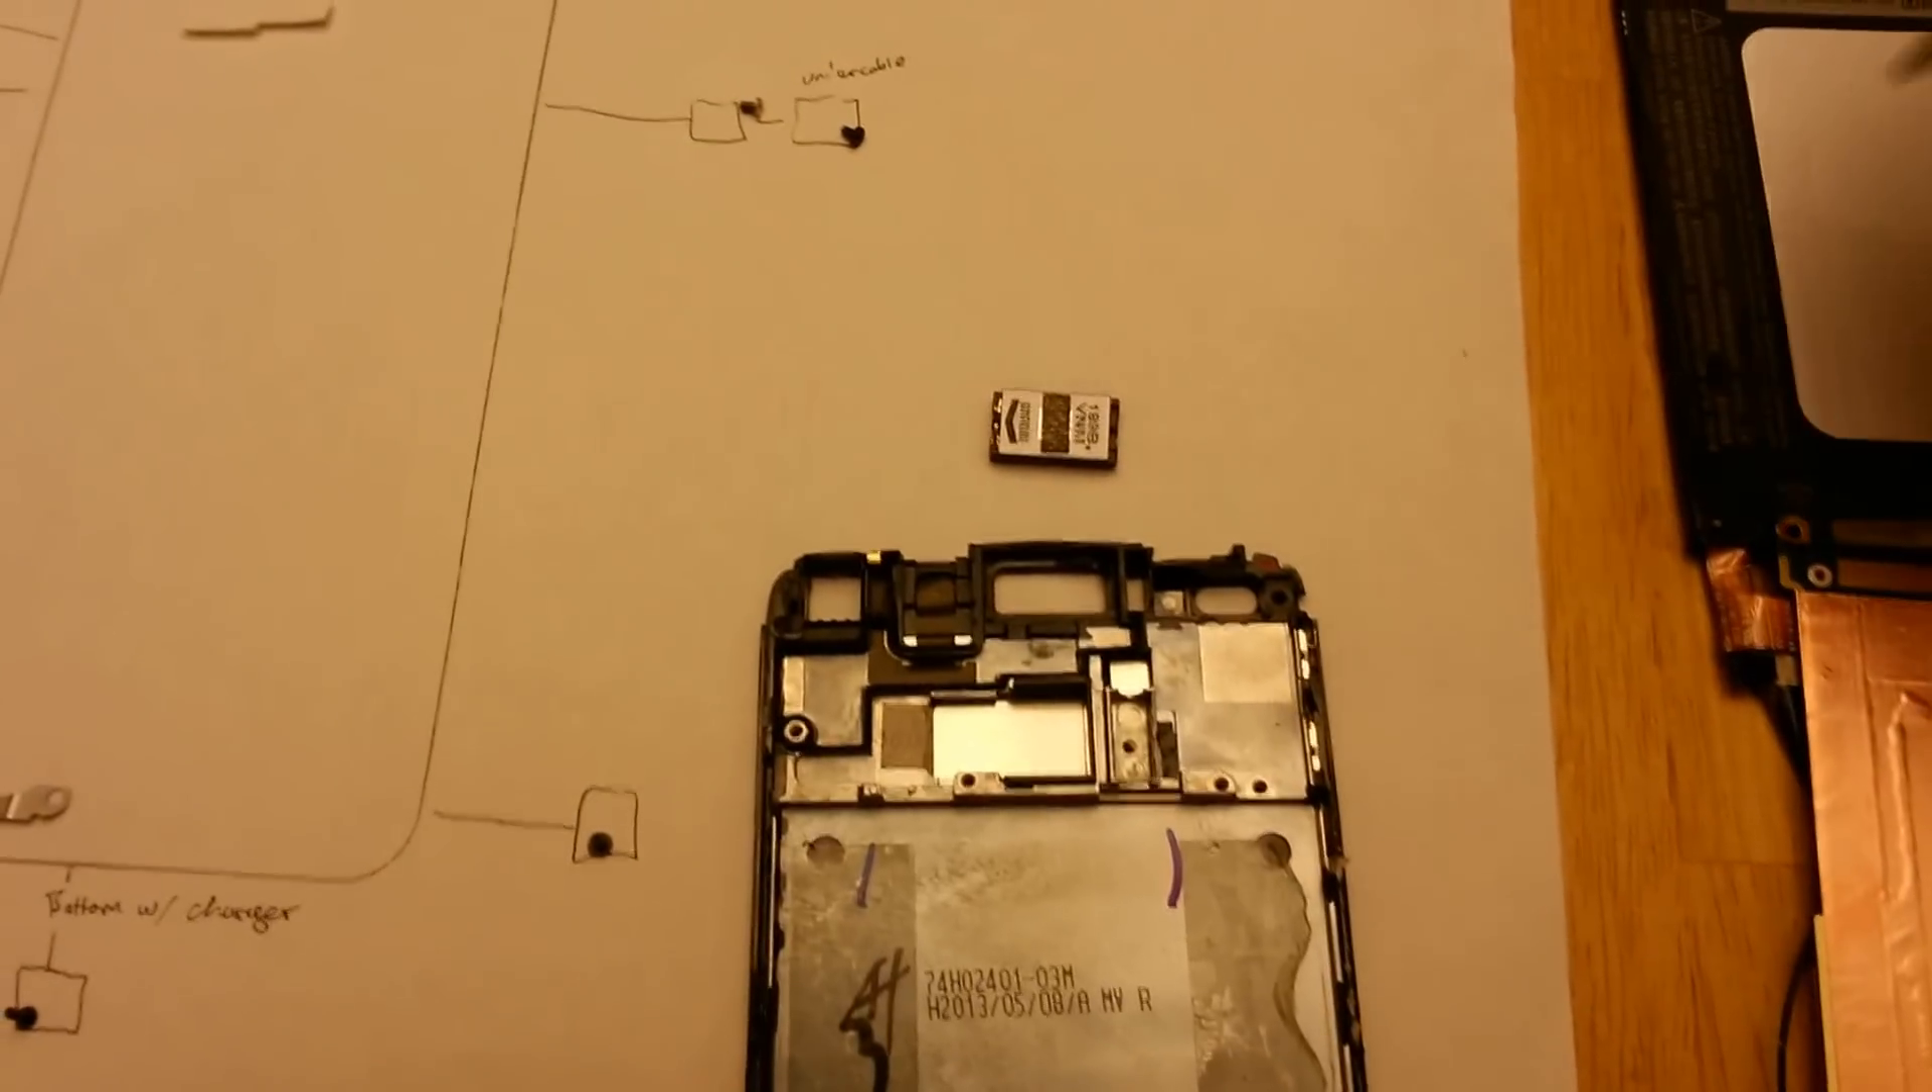So I finally got the speaker out and to do that I had to actually resort to bringing in a jeweler's flat head screwdriver and actually going in from the side and pressing really hard.